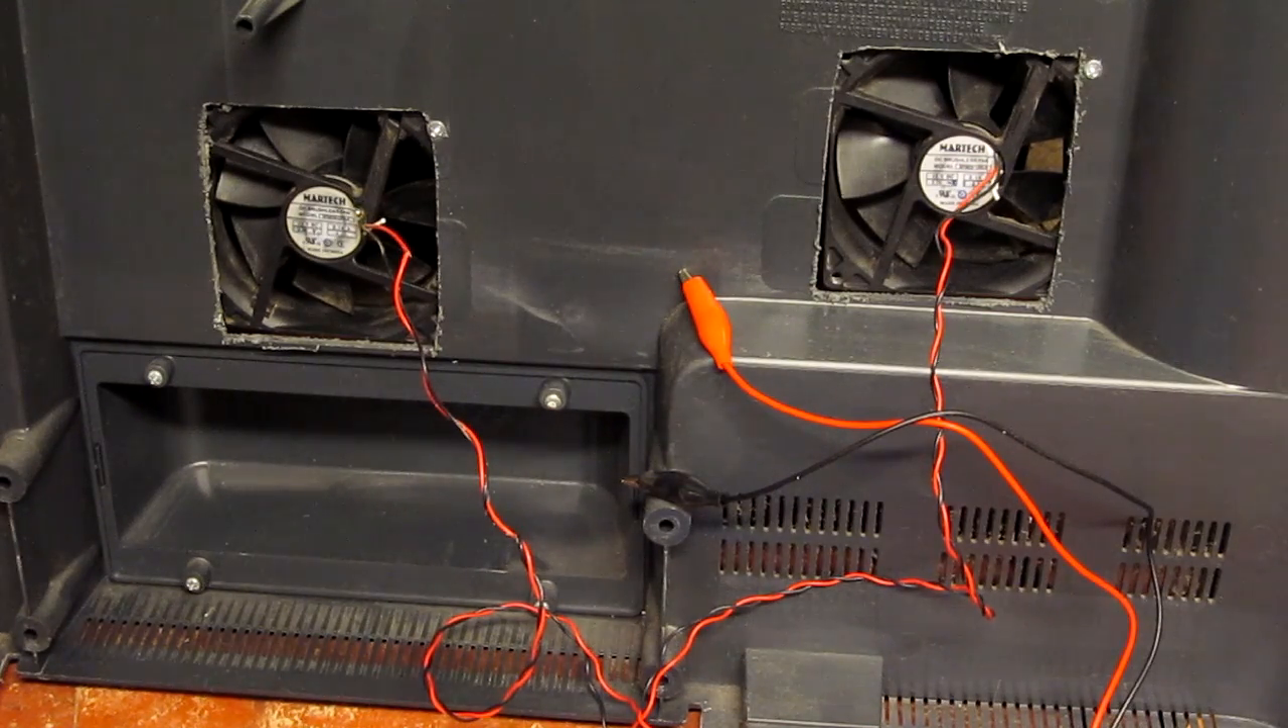I'll have to do some cleaning up around the edges here, but fans are temporarily wired up for a quick test.